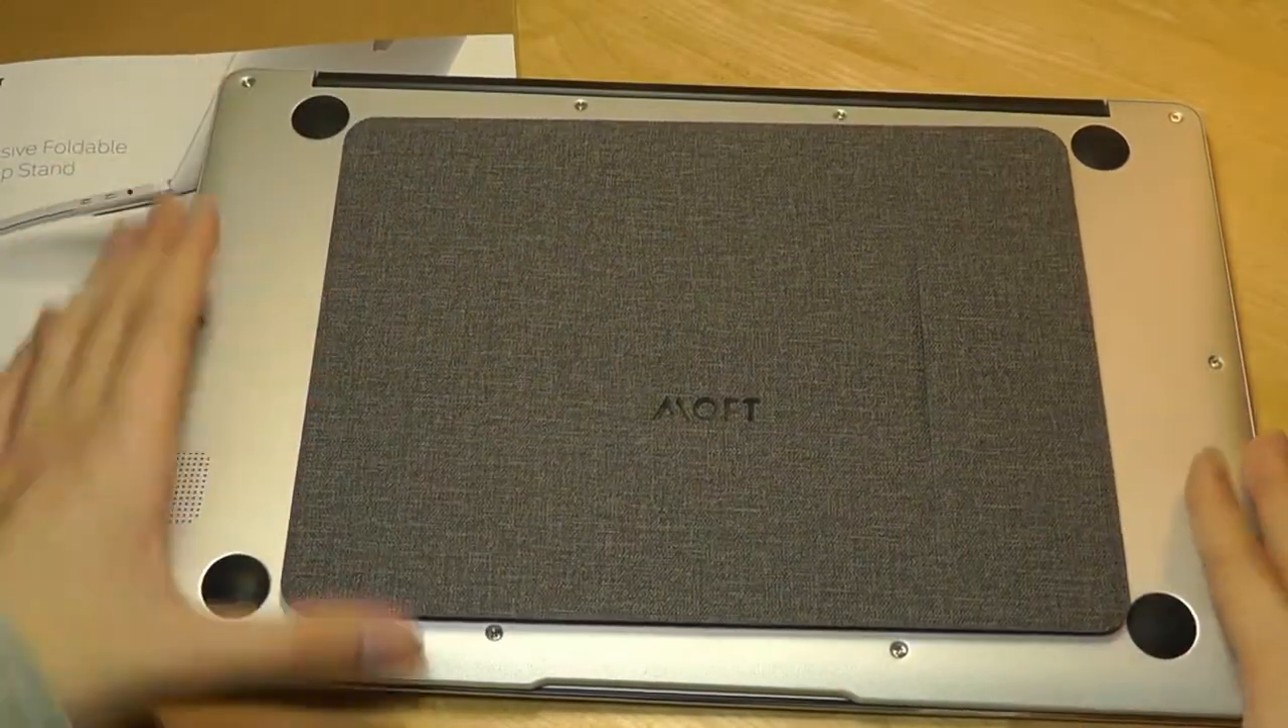We can see on this machine the positioning fits perfectly between the rubber feet and we also don't have any ventilation grilles that we're covering up.